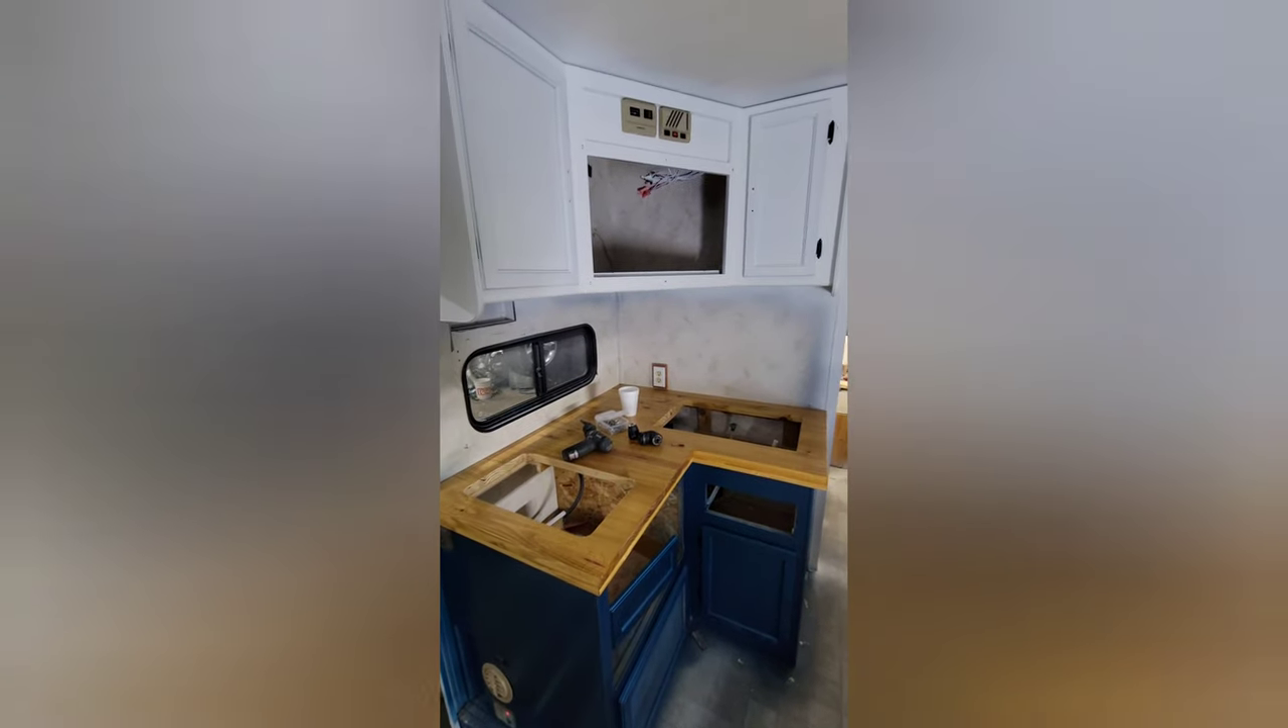Alright so the counter is in place.